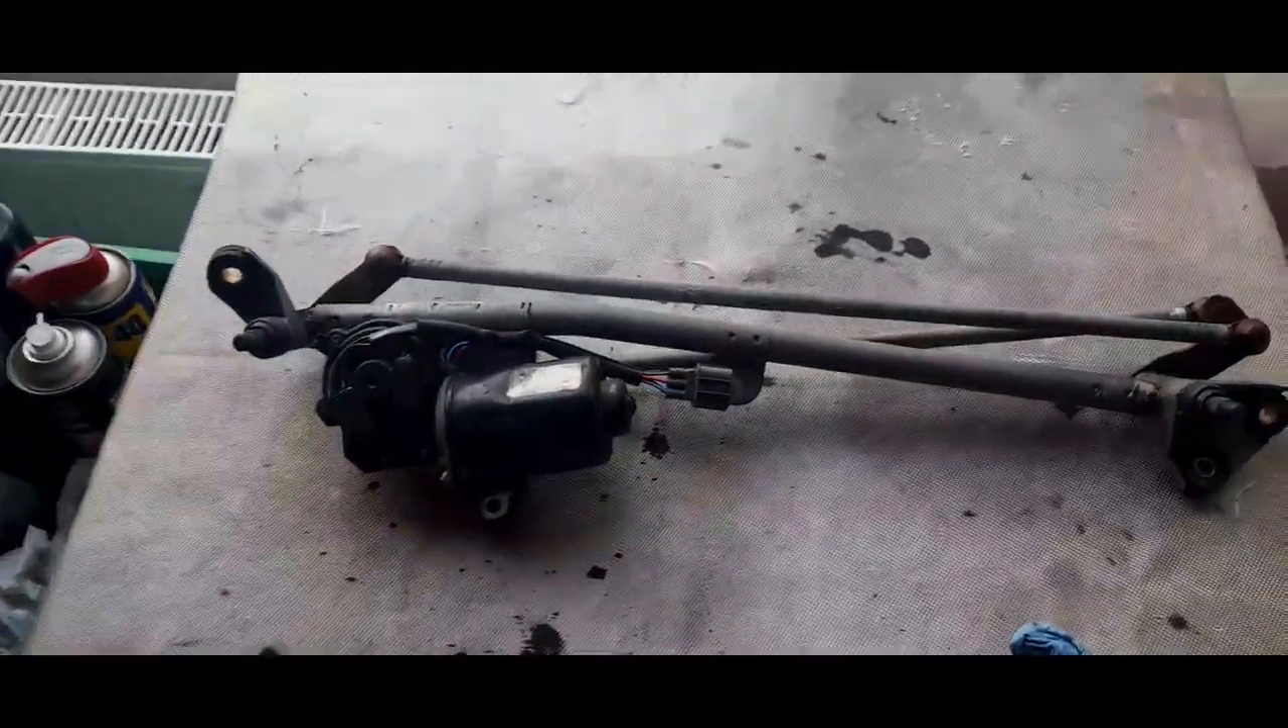I have removed the wiper motor yet again.